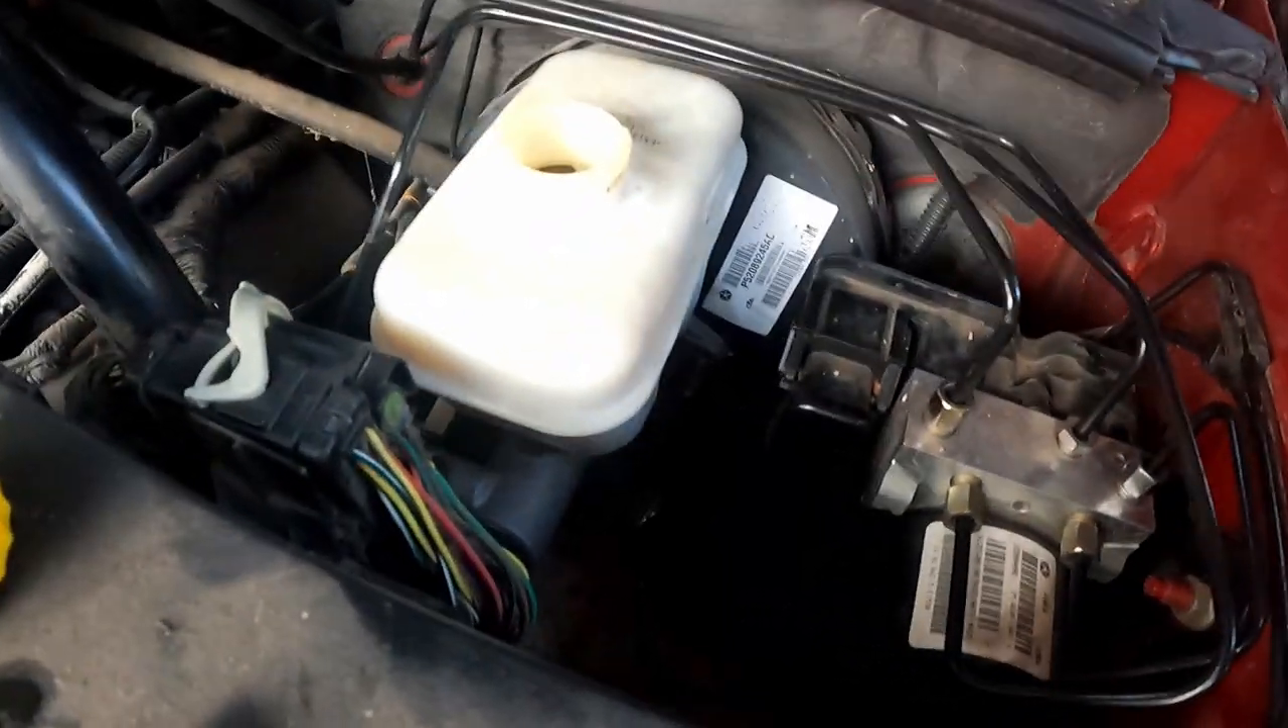So now I got the cap off because we're going to want to add some more brake fluid and keep our eye on it.